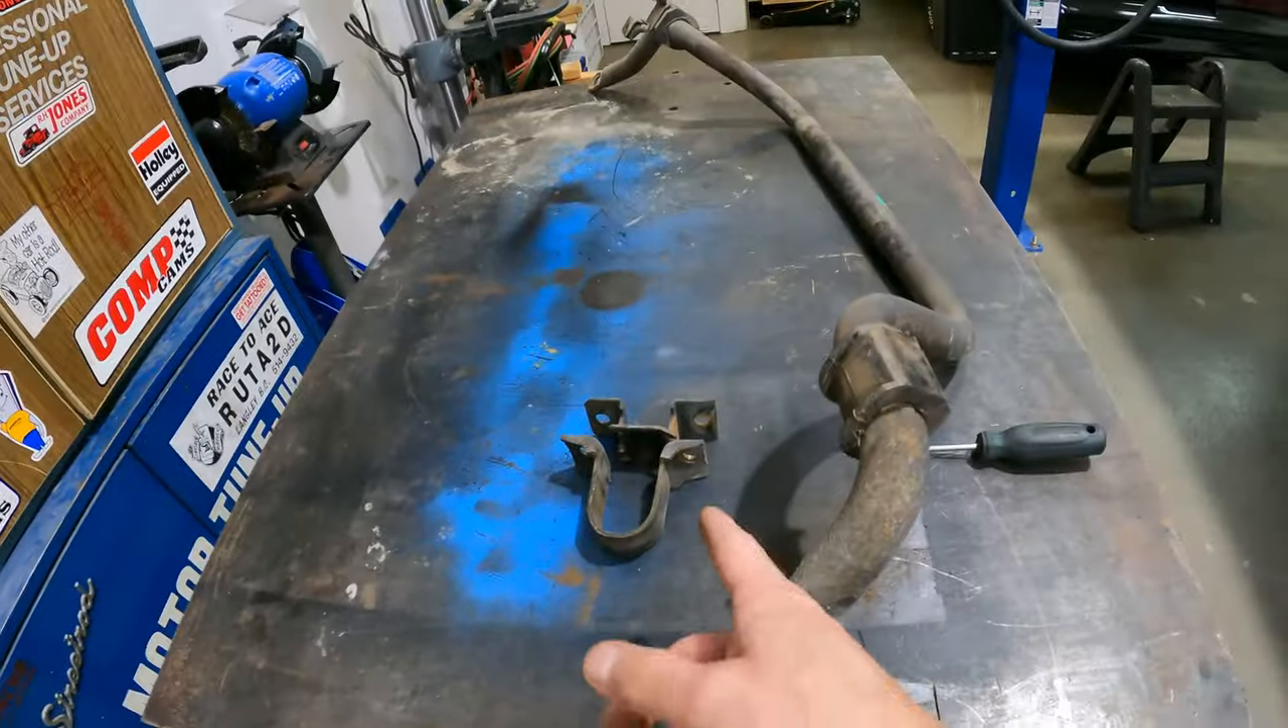And now, I've already pried one of the brackets off of the rubber here.